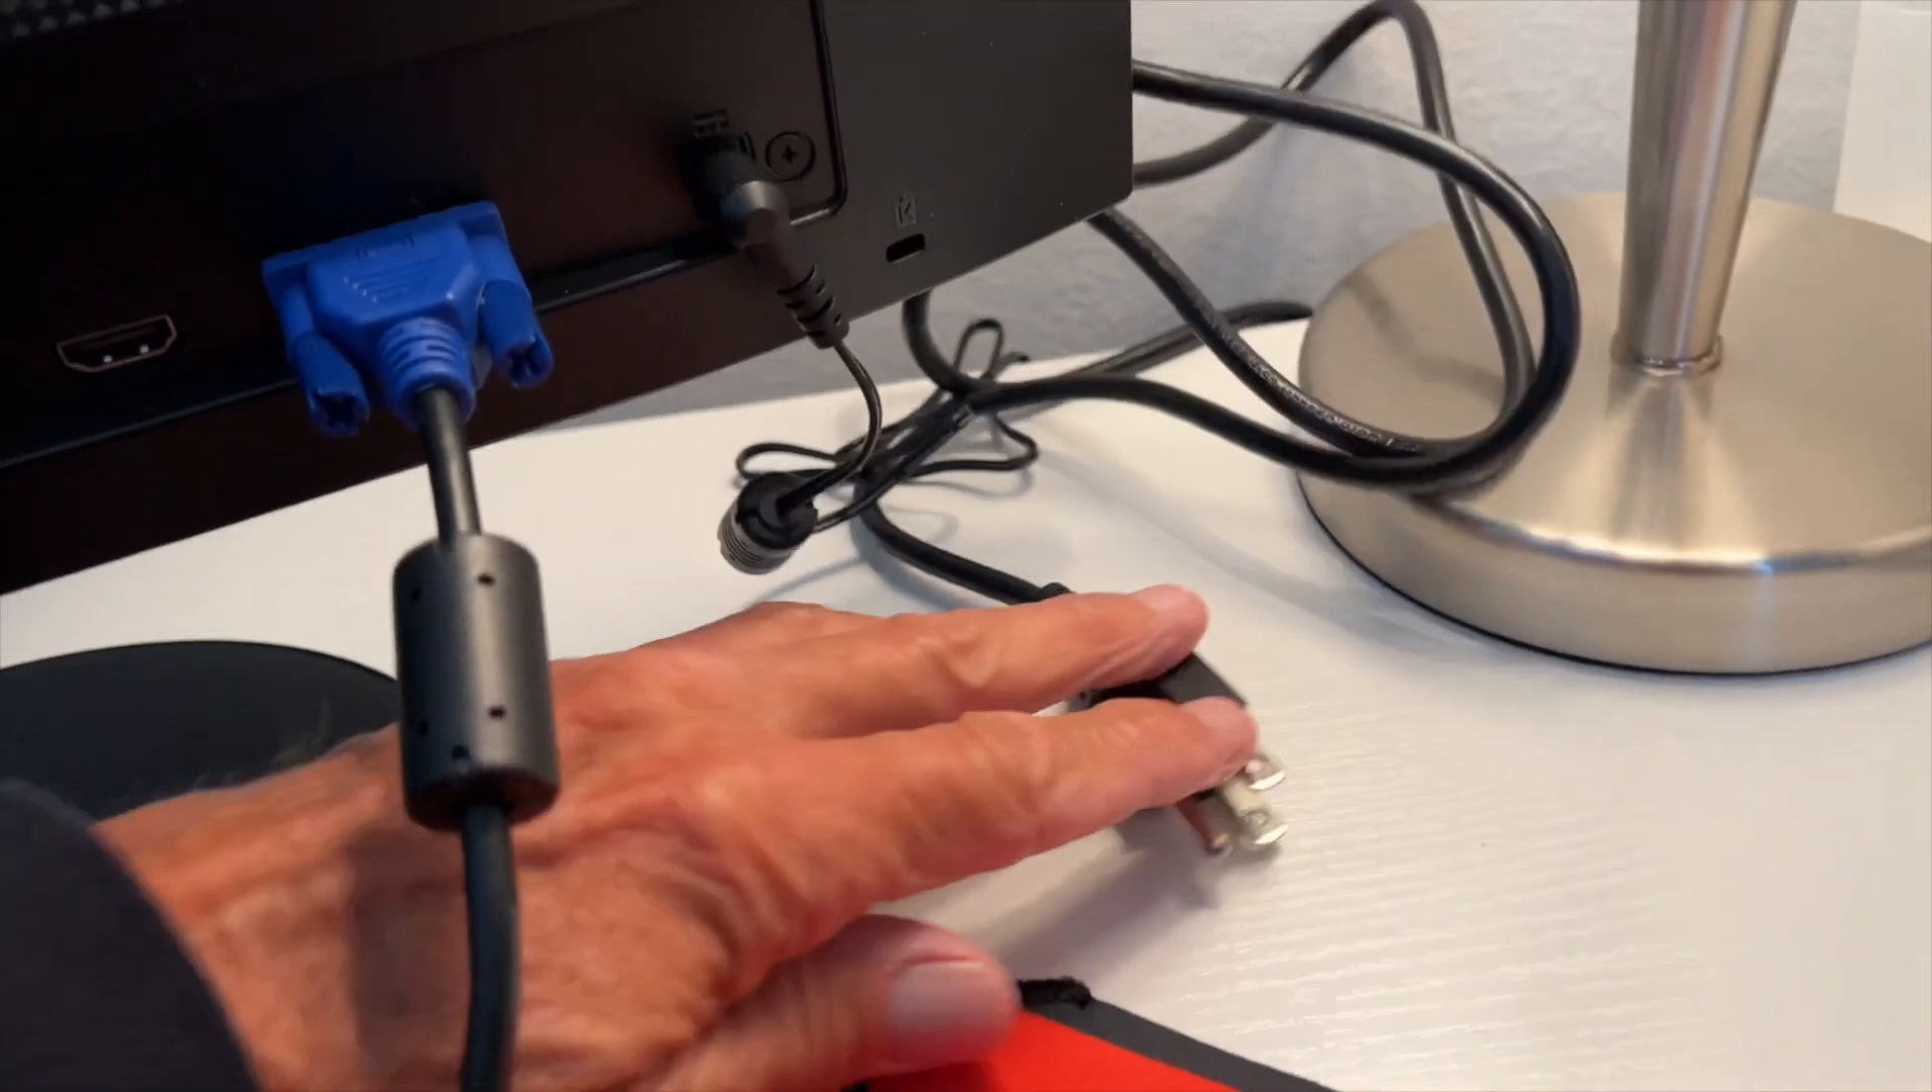Got our power cable in. Now we just got to push this plug down there.